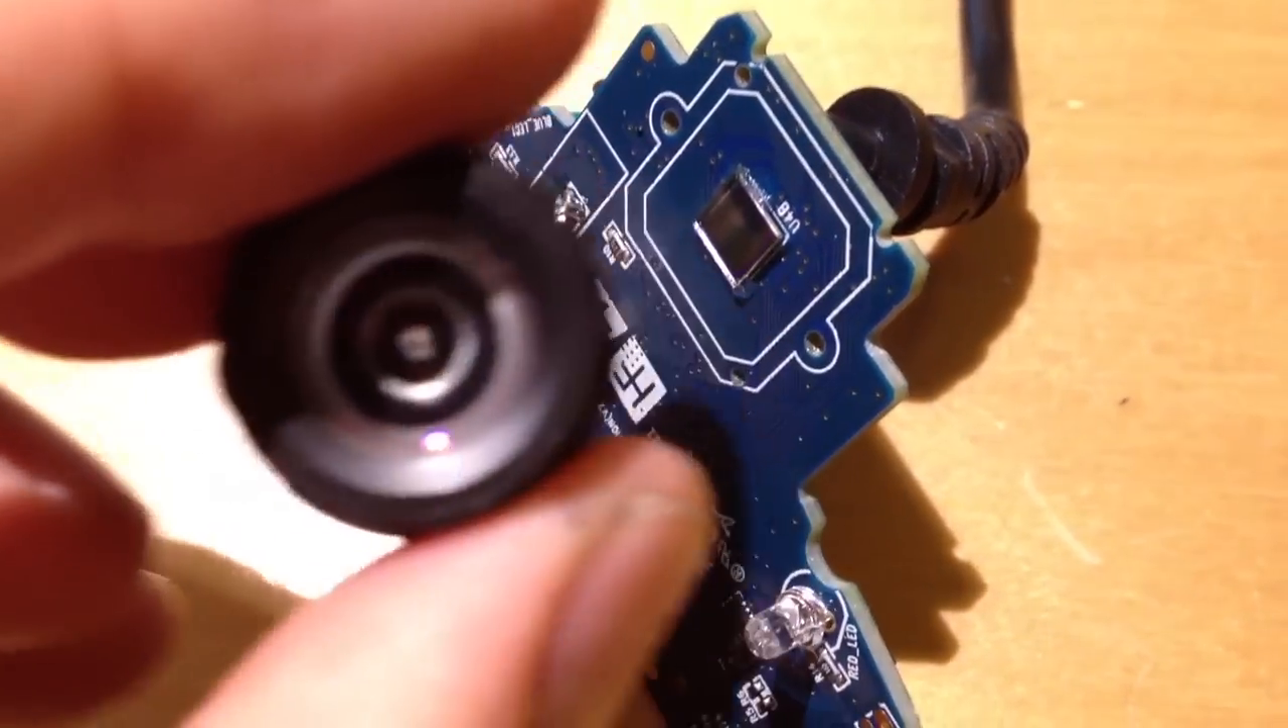Okay, so I unscrewed the optics.